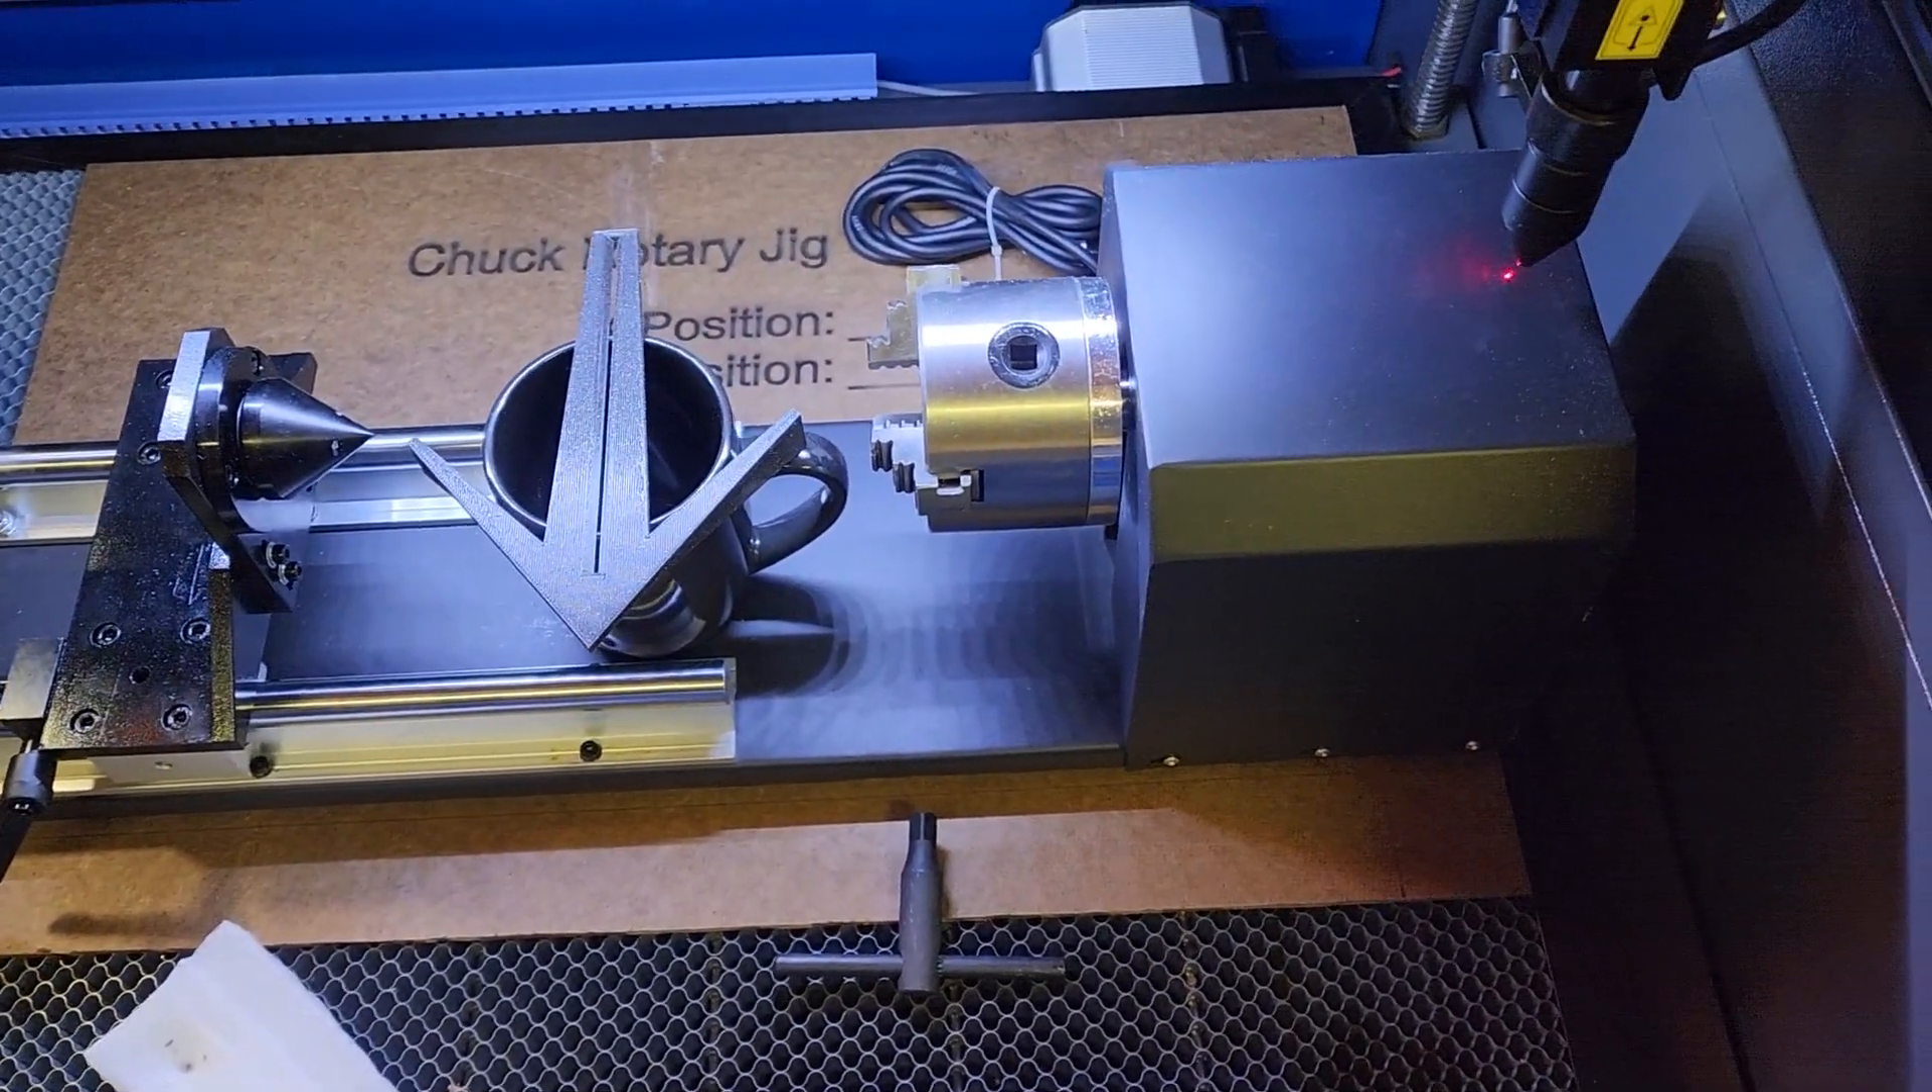Everything has been cut and now the uh rotary is in.